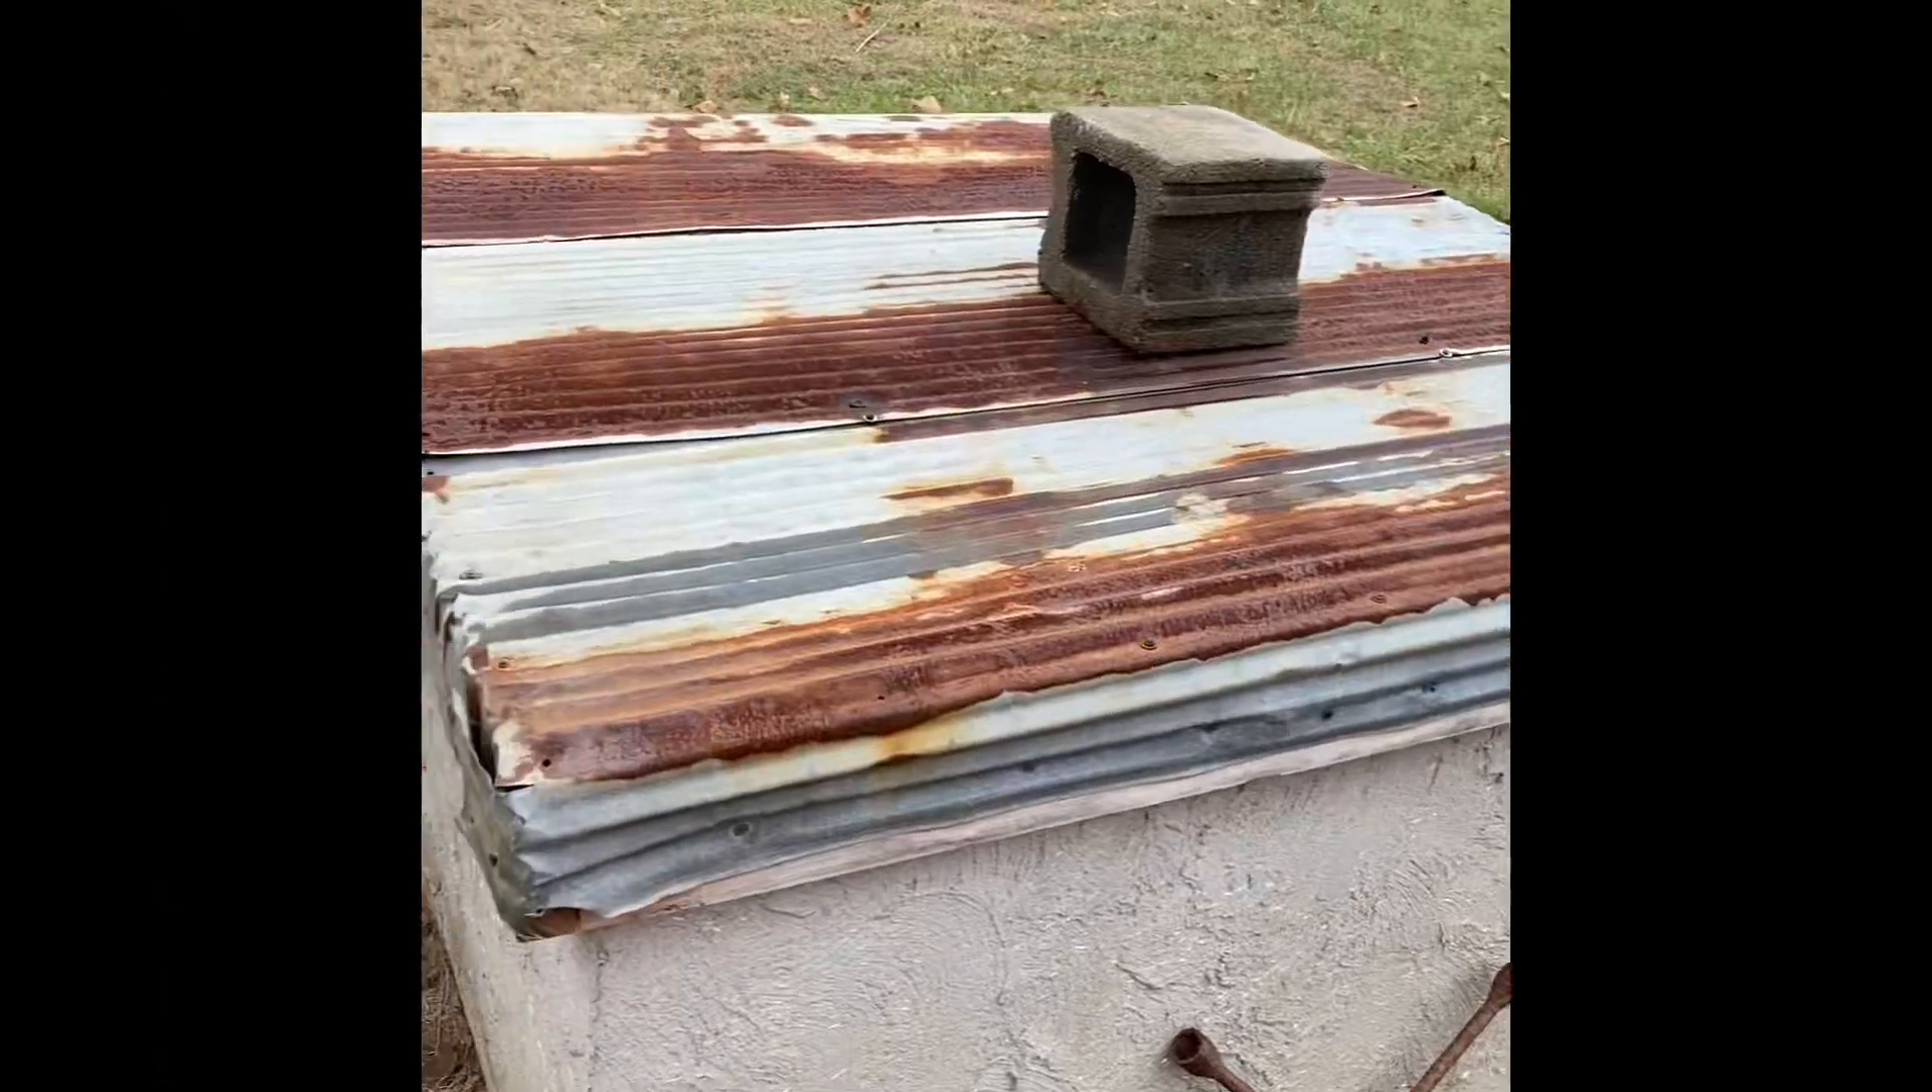I've got the lid back on.